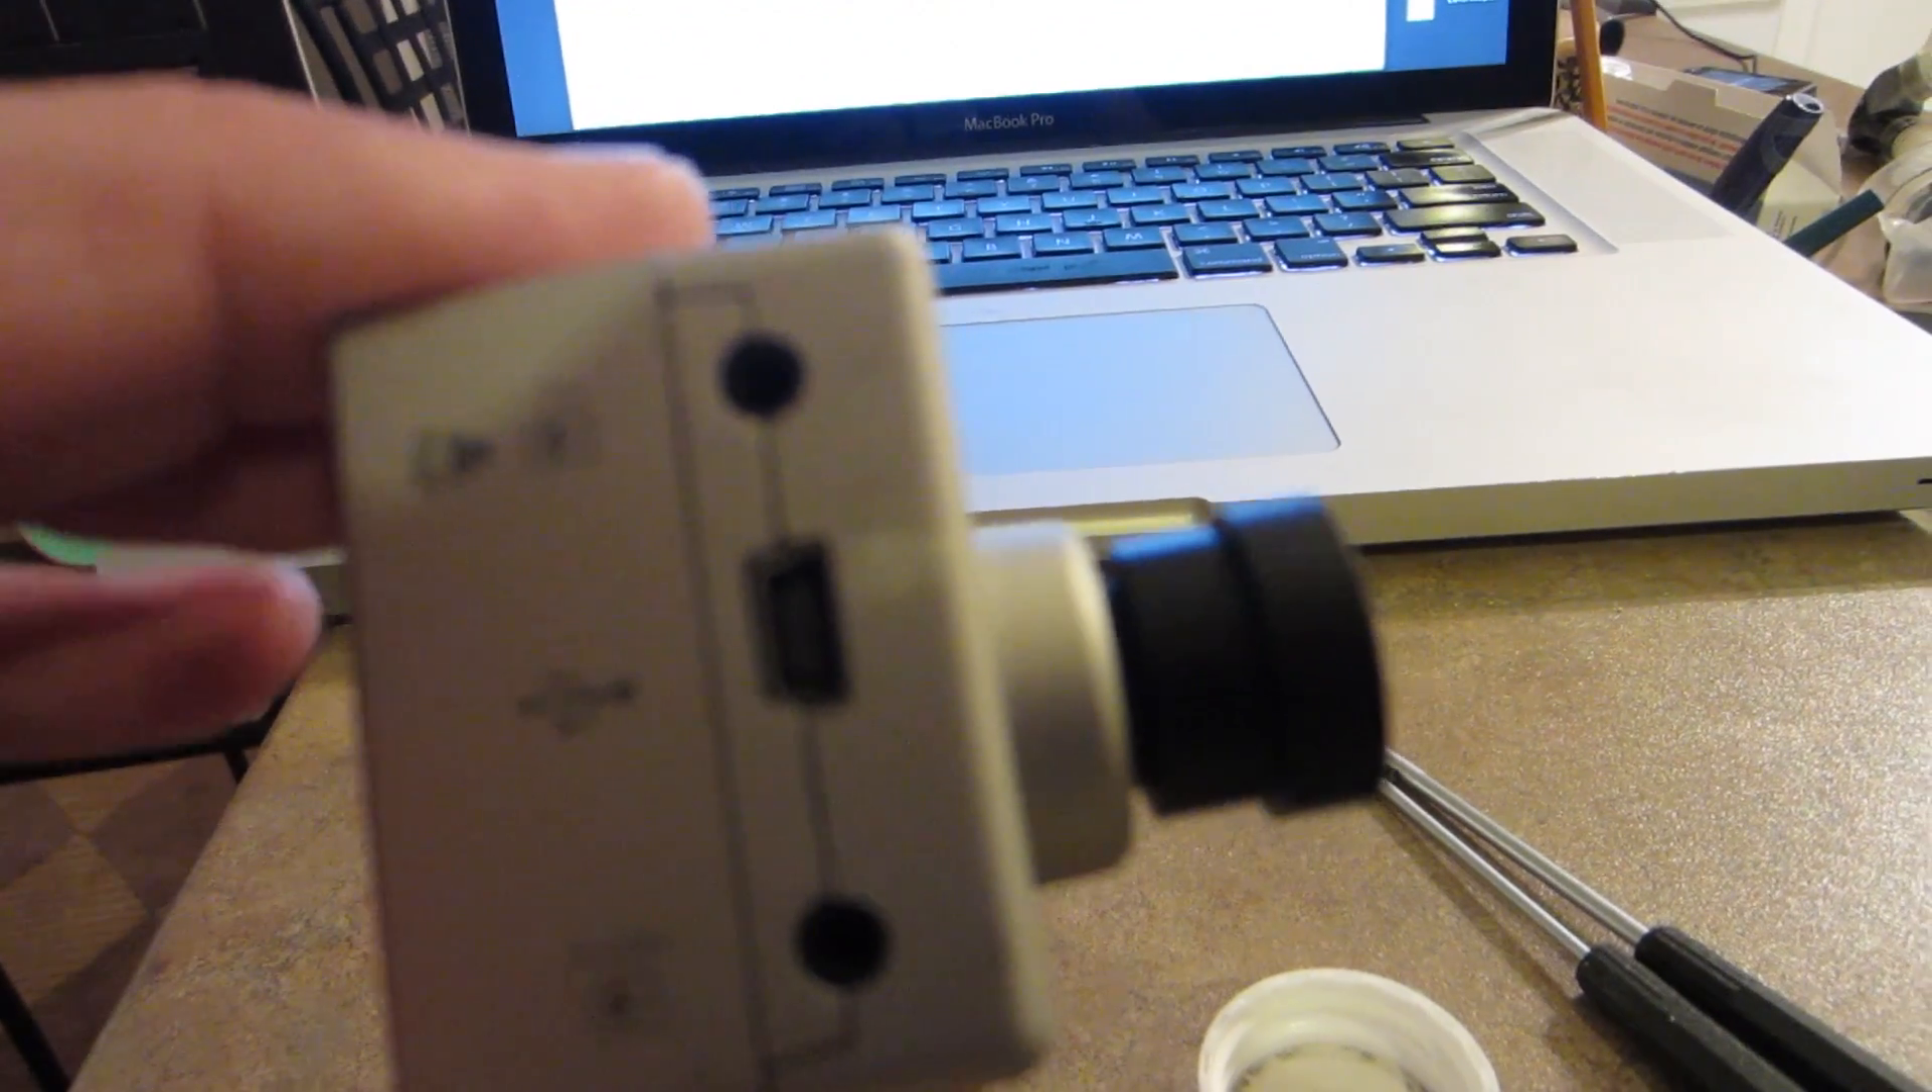And here's the camera. Back together again, with the new lens in place.